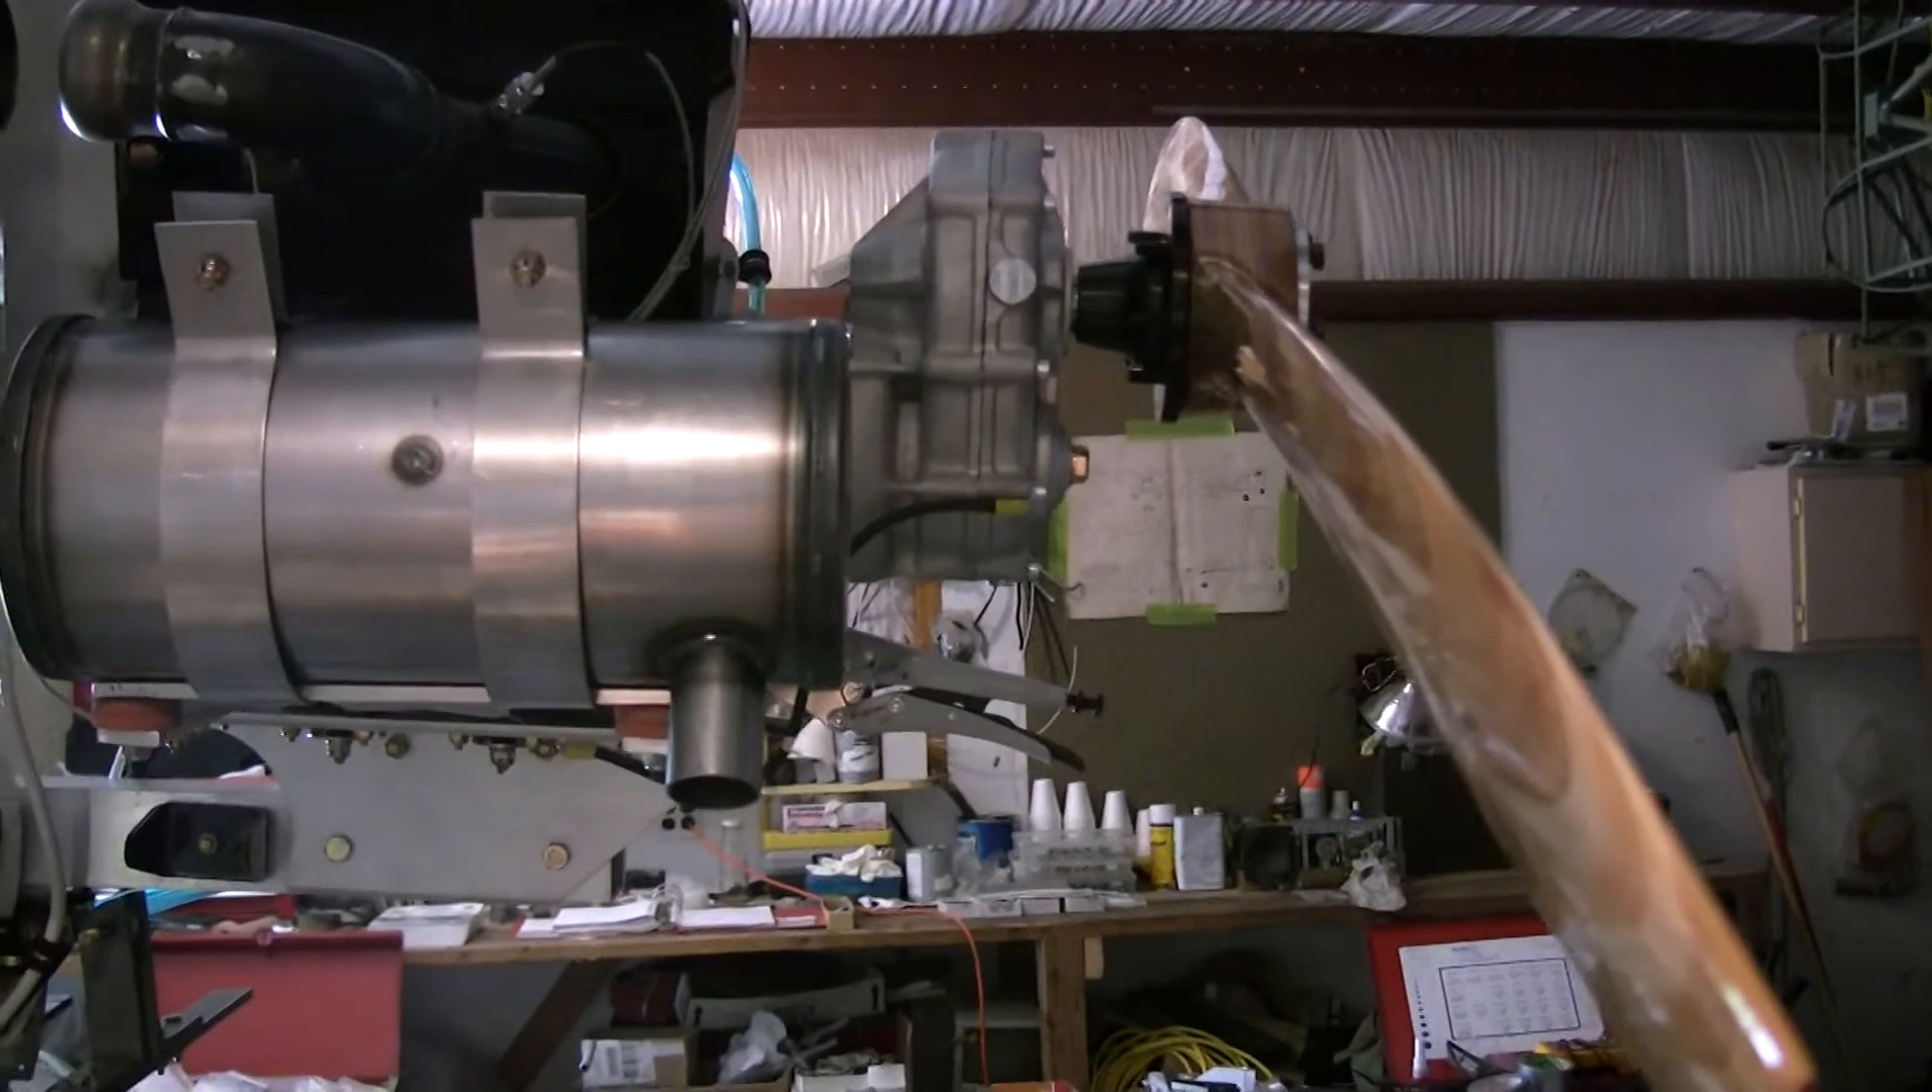However the results is my mounting is now back in the center of the canister and as you can see I have plenty of clearance between the exhaust and the propeller.